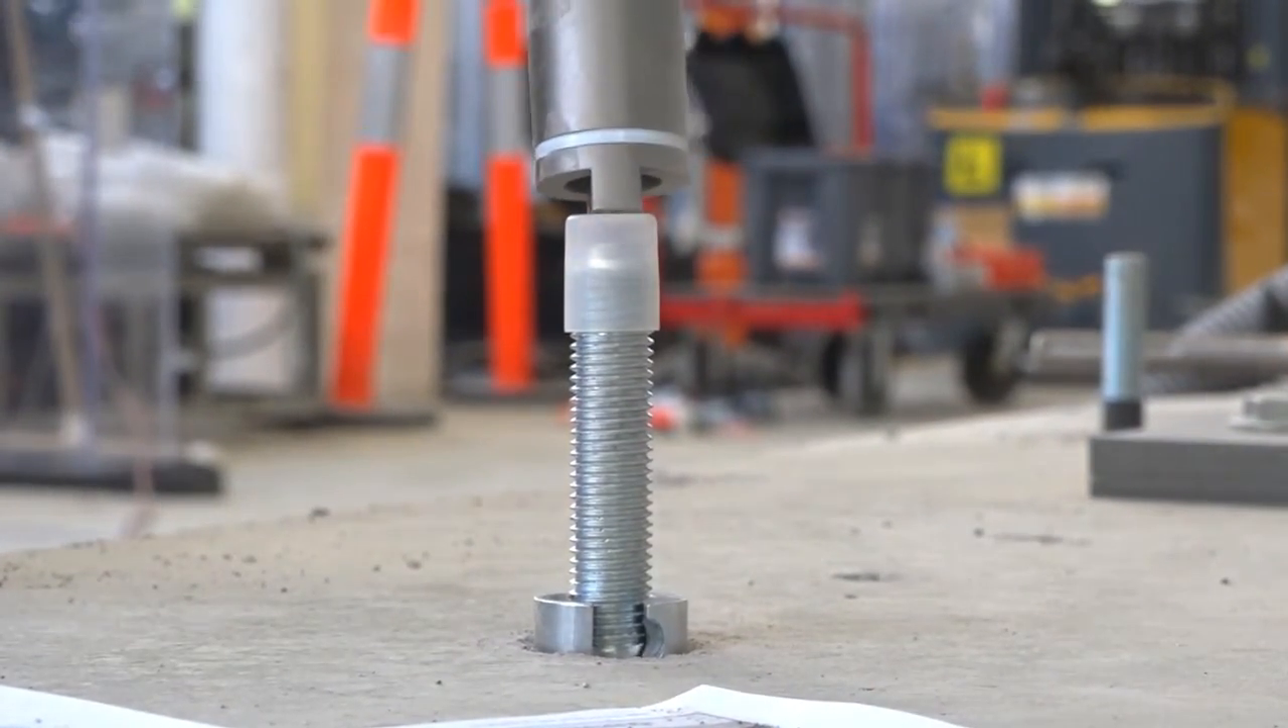The body of the anchor sits proud of the hole at this point.